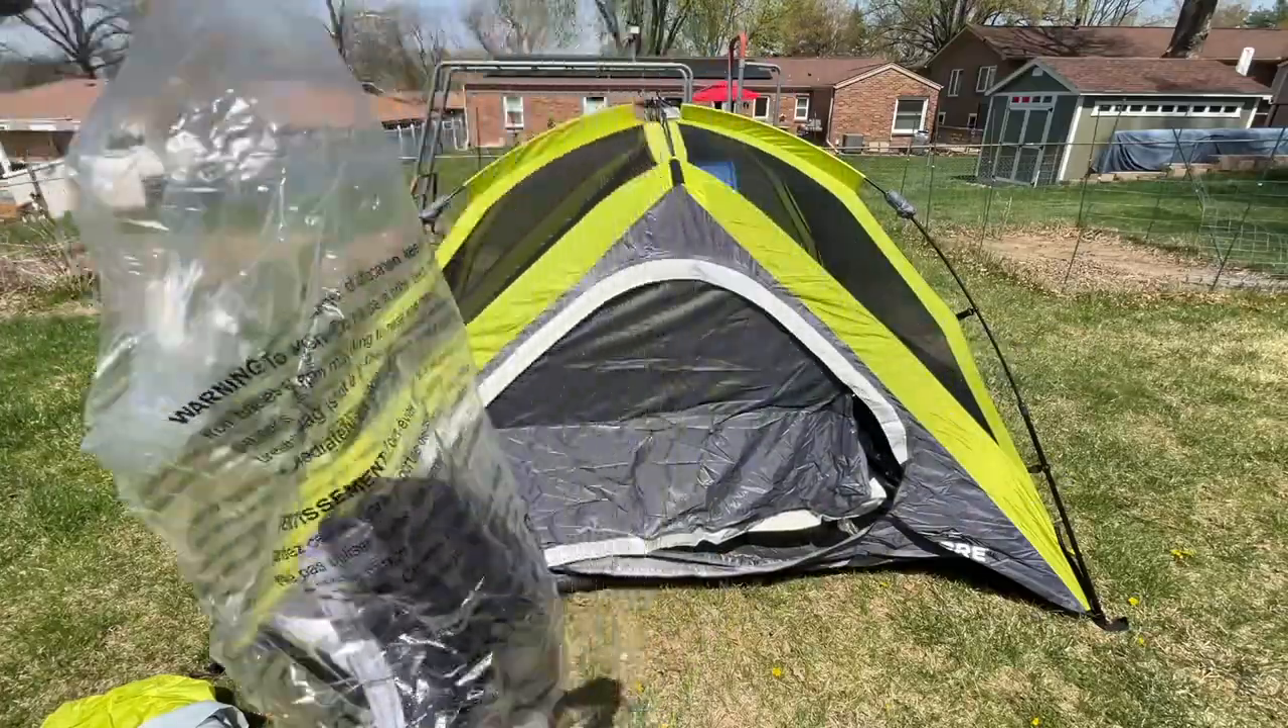Okay, so I have the main tent up now.